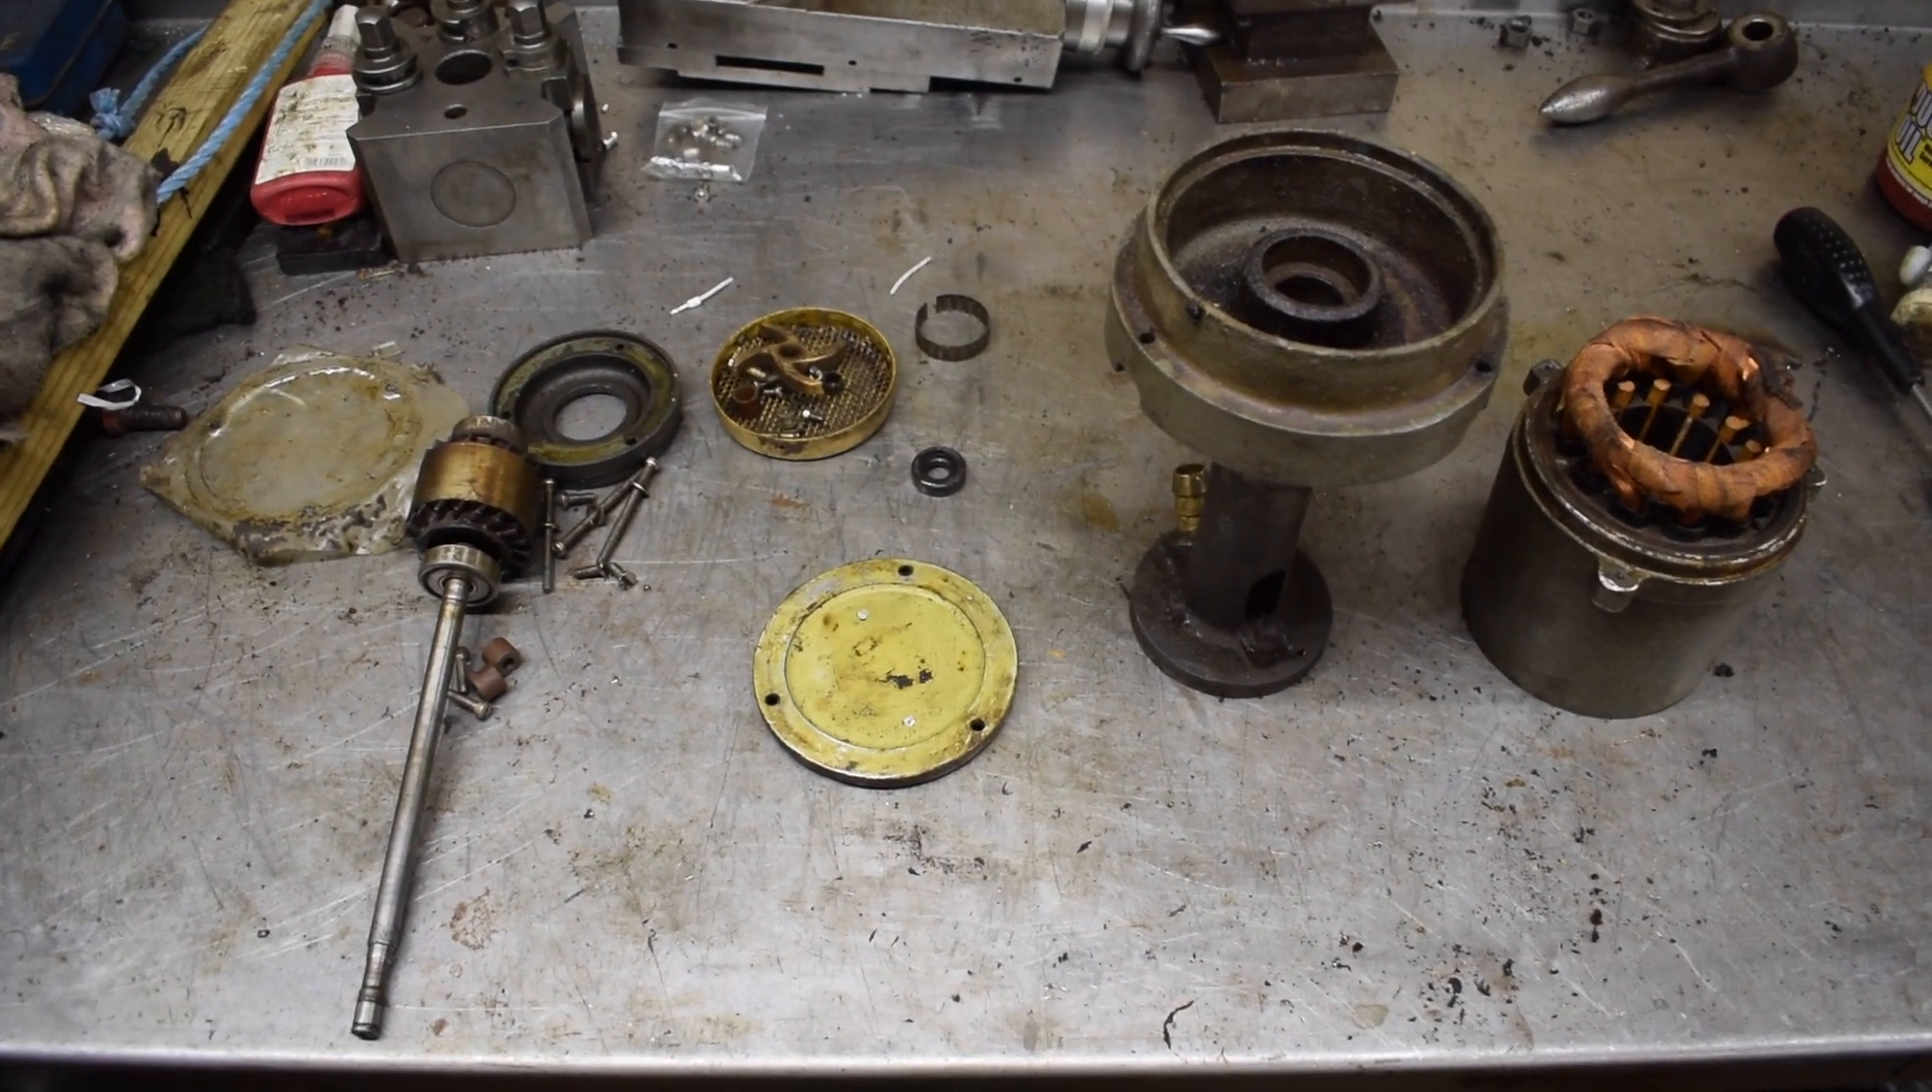The pump's been stripped down, or I stripped the pump down now.